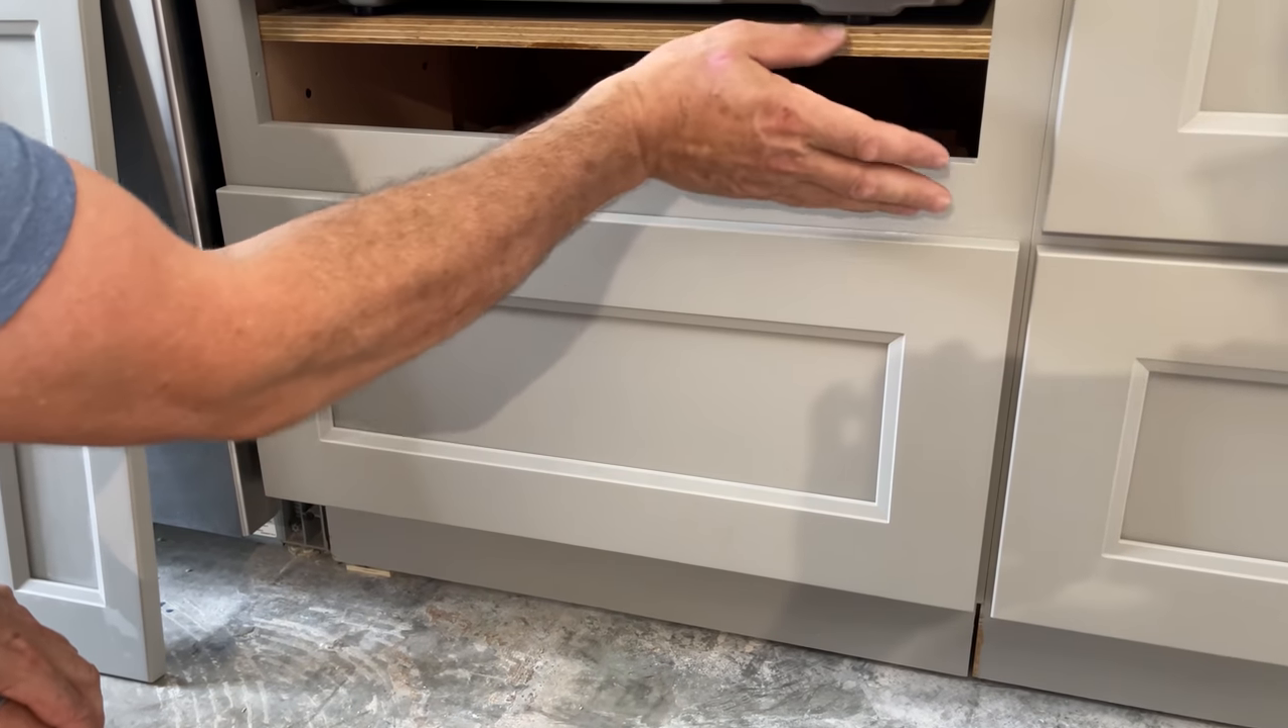All right. I put the drawer back down here, so now you can really see how this is going to look.